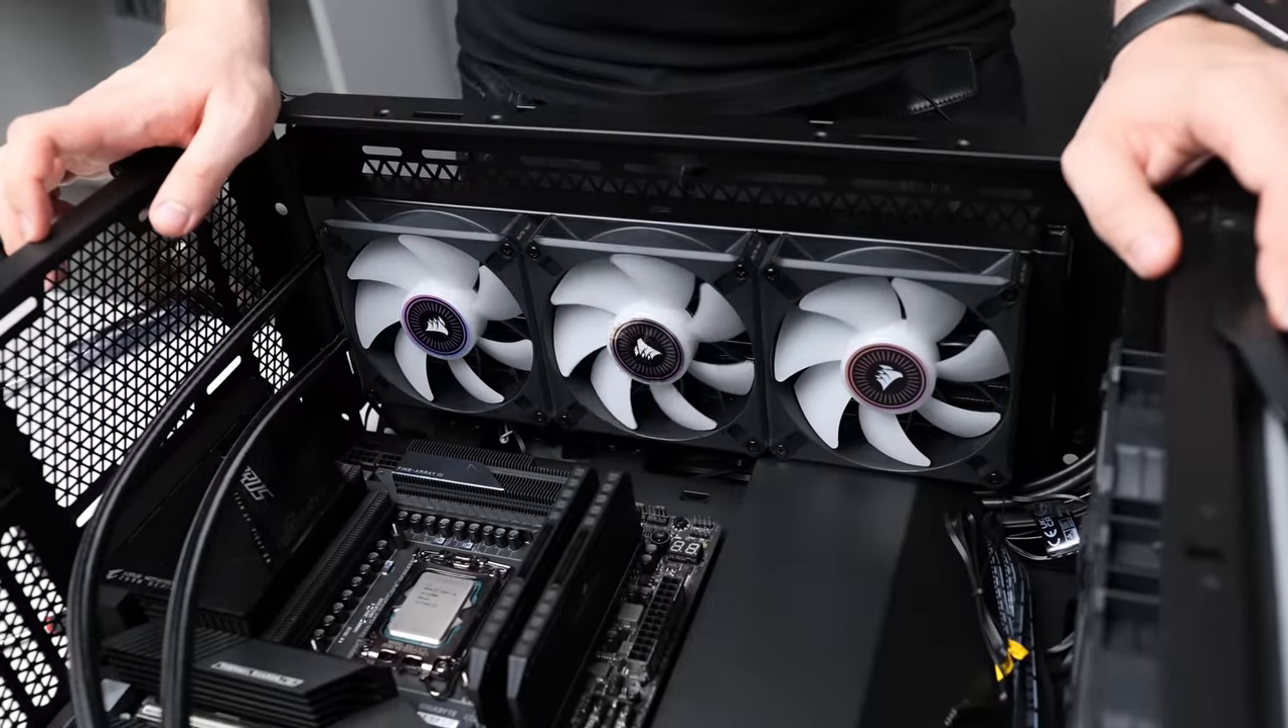Mamy naszą chłodnicę zamocowaną na górze.